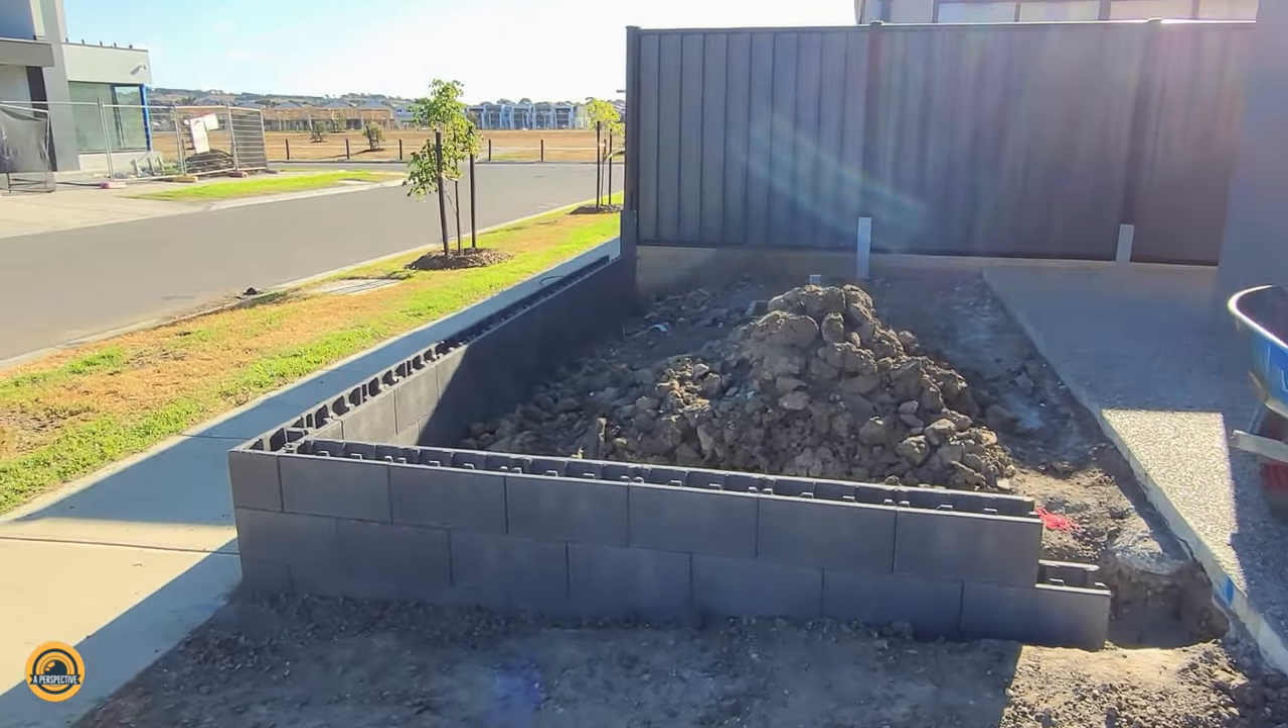I completed the three layers of the bricks now I just need to cut the bricks and install on these edges.